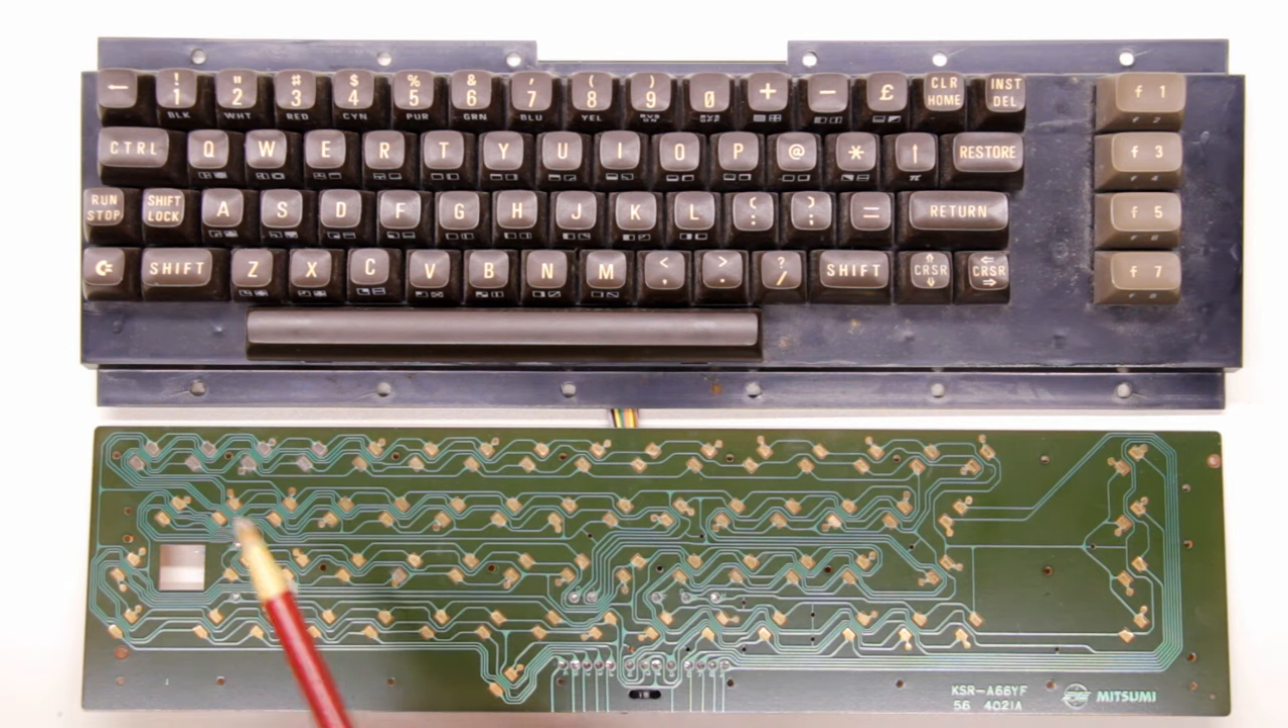And now with all the screws removed, I'm able to separate the mechanical portion and gain access to the keyboard PCB itself.